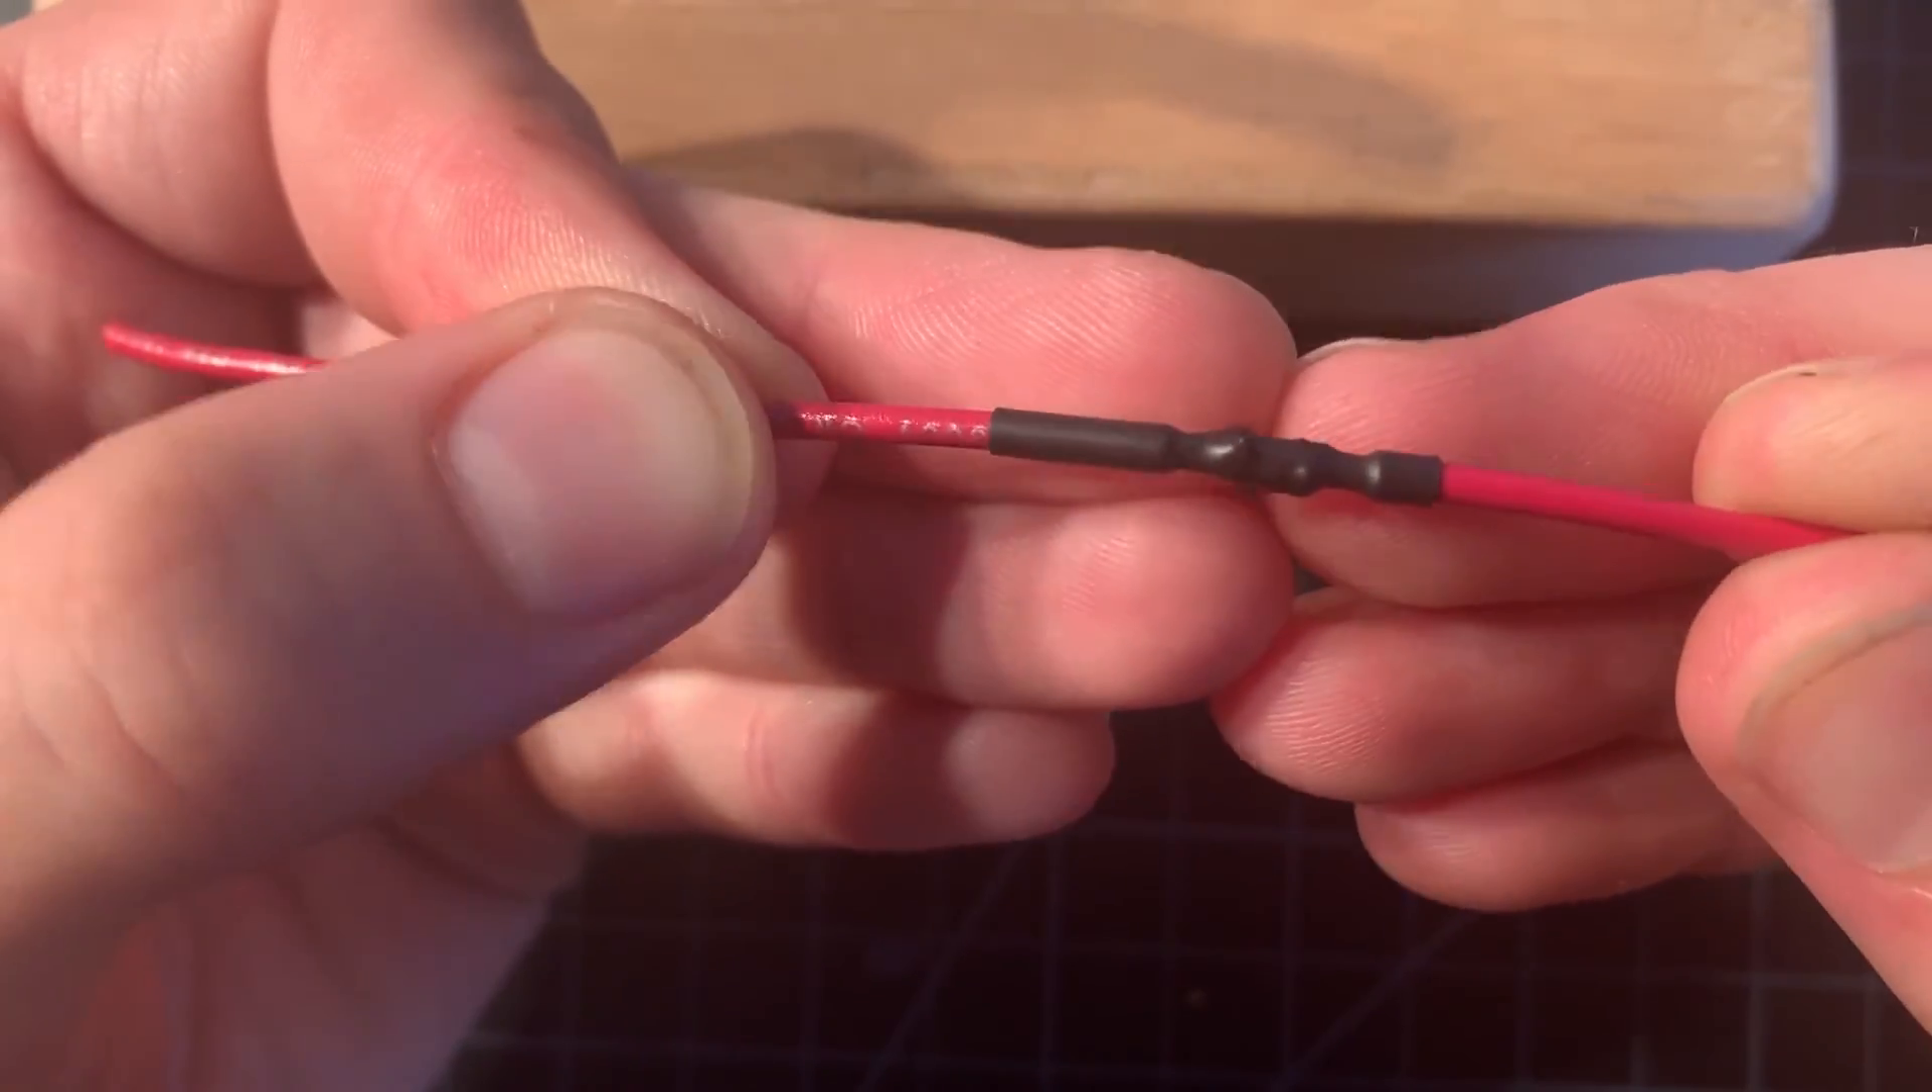And you can see we now have a good joint and it is covered so it cannot come in contact with any conductors.